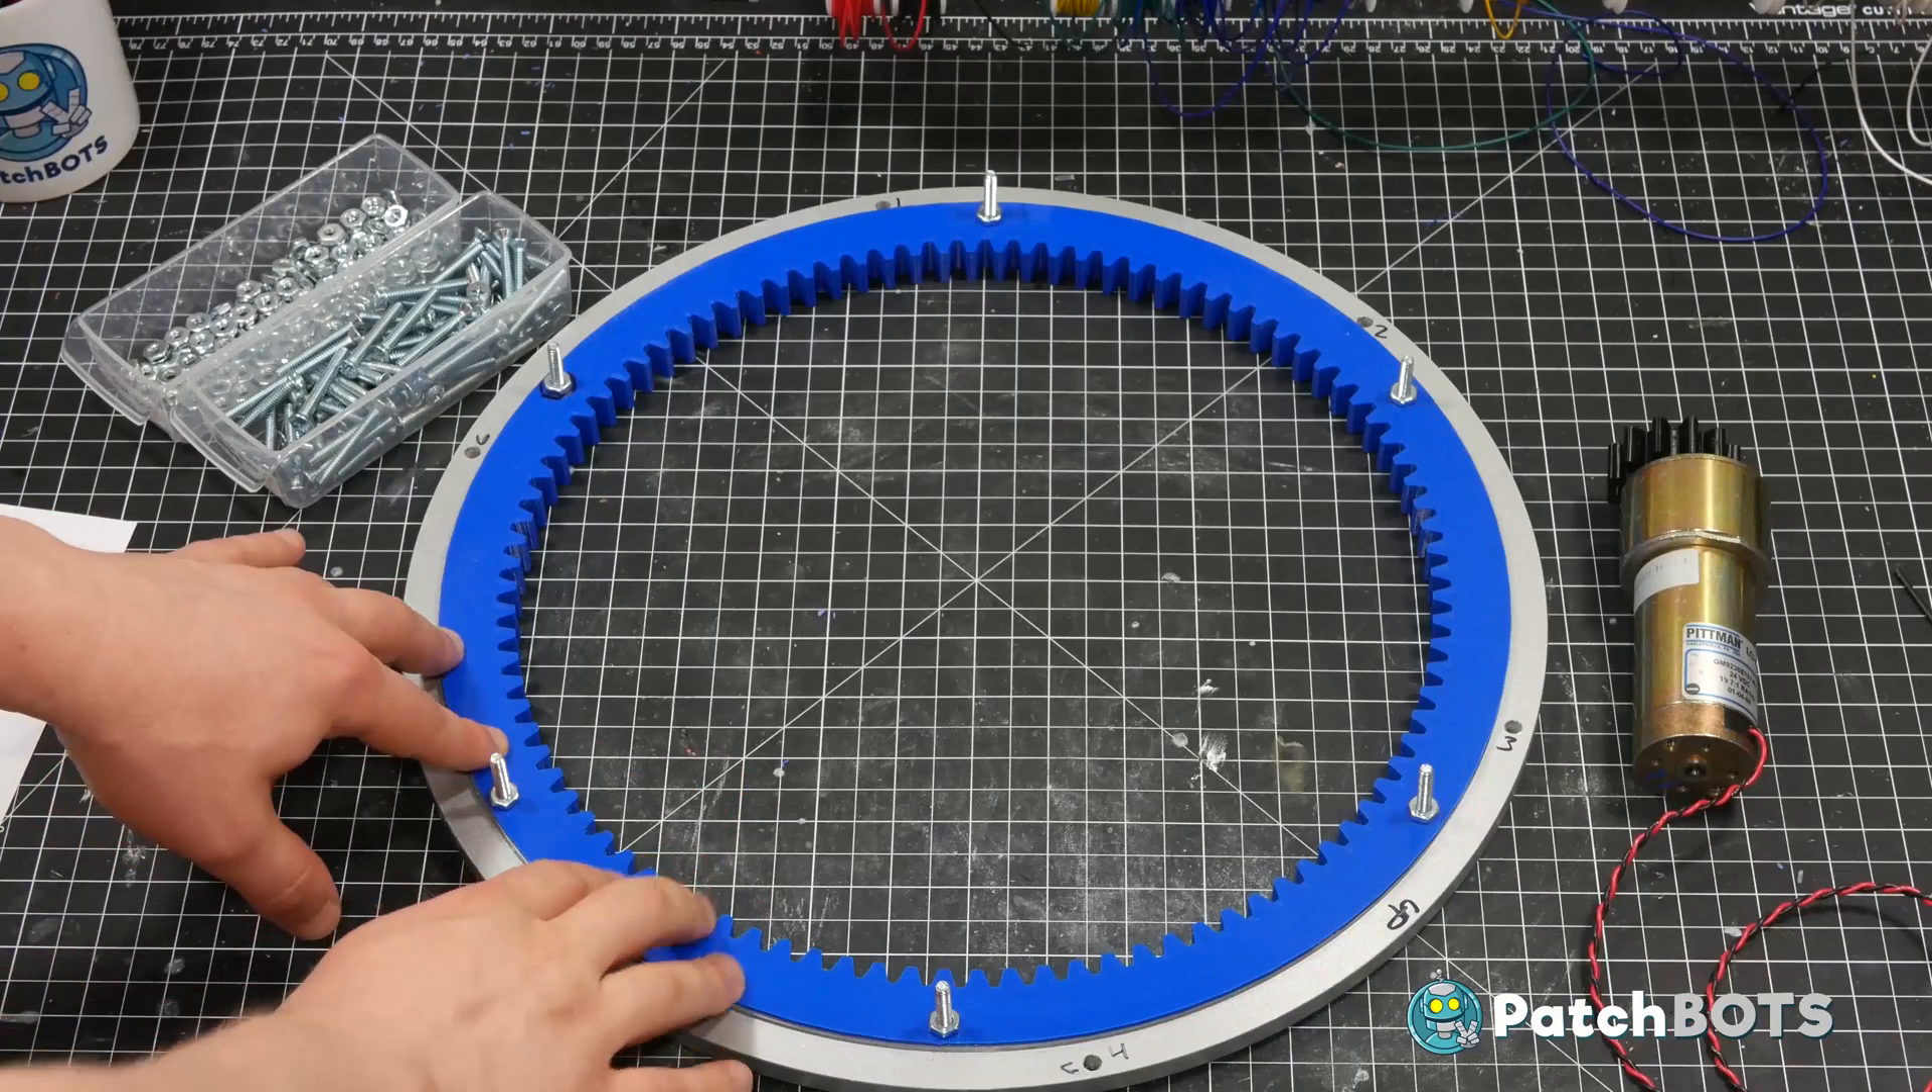Okay I mounted the track onto the Lazy Susan using some one and a half inch number 10 screws.